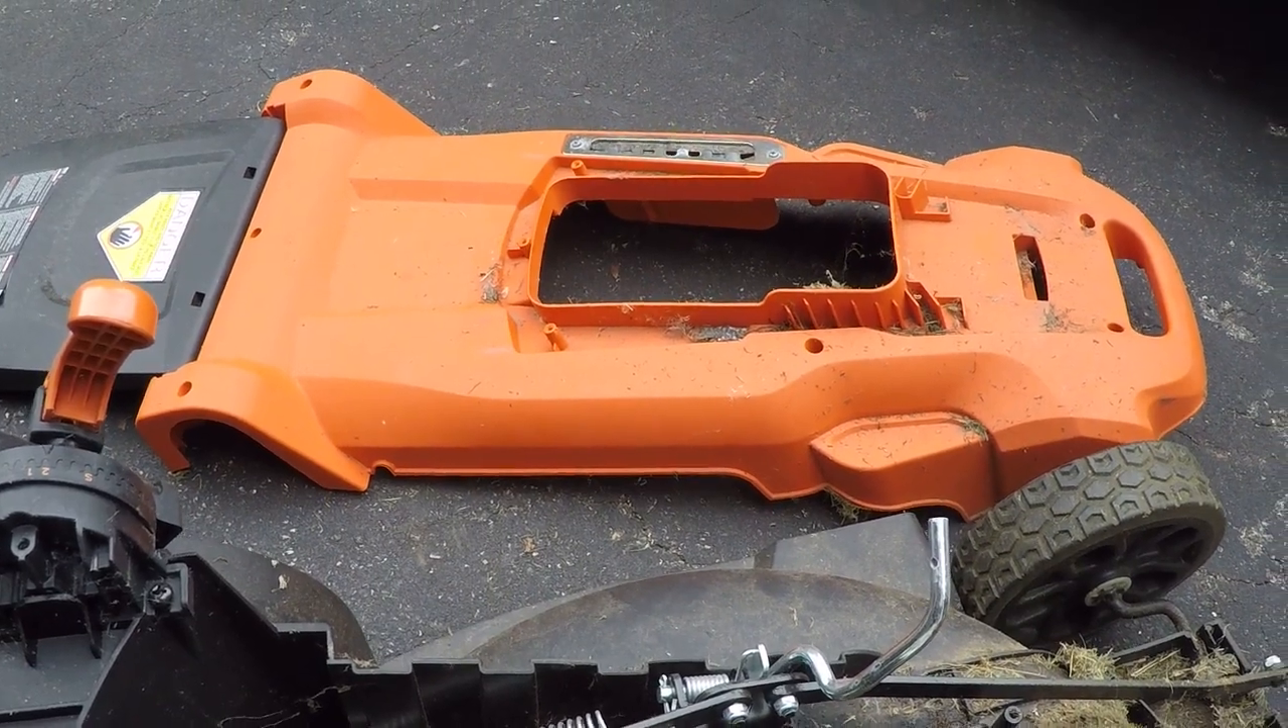All right, I took off the the plastic cover shroud thing so that we could get a better look at what was going on in here.